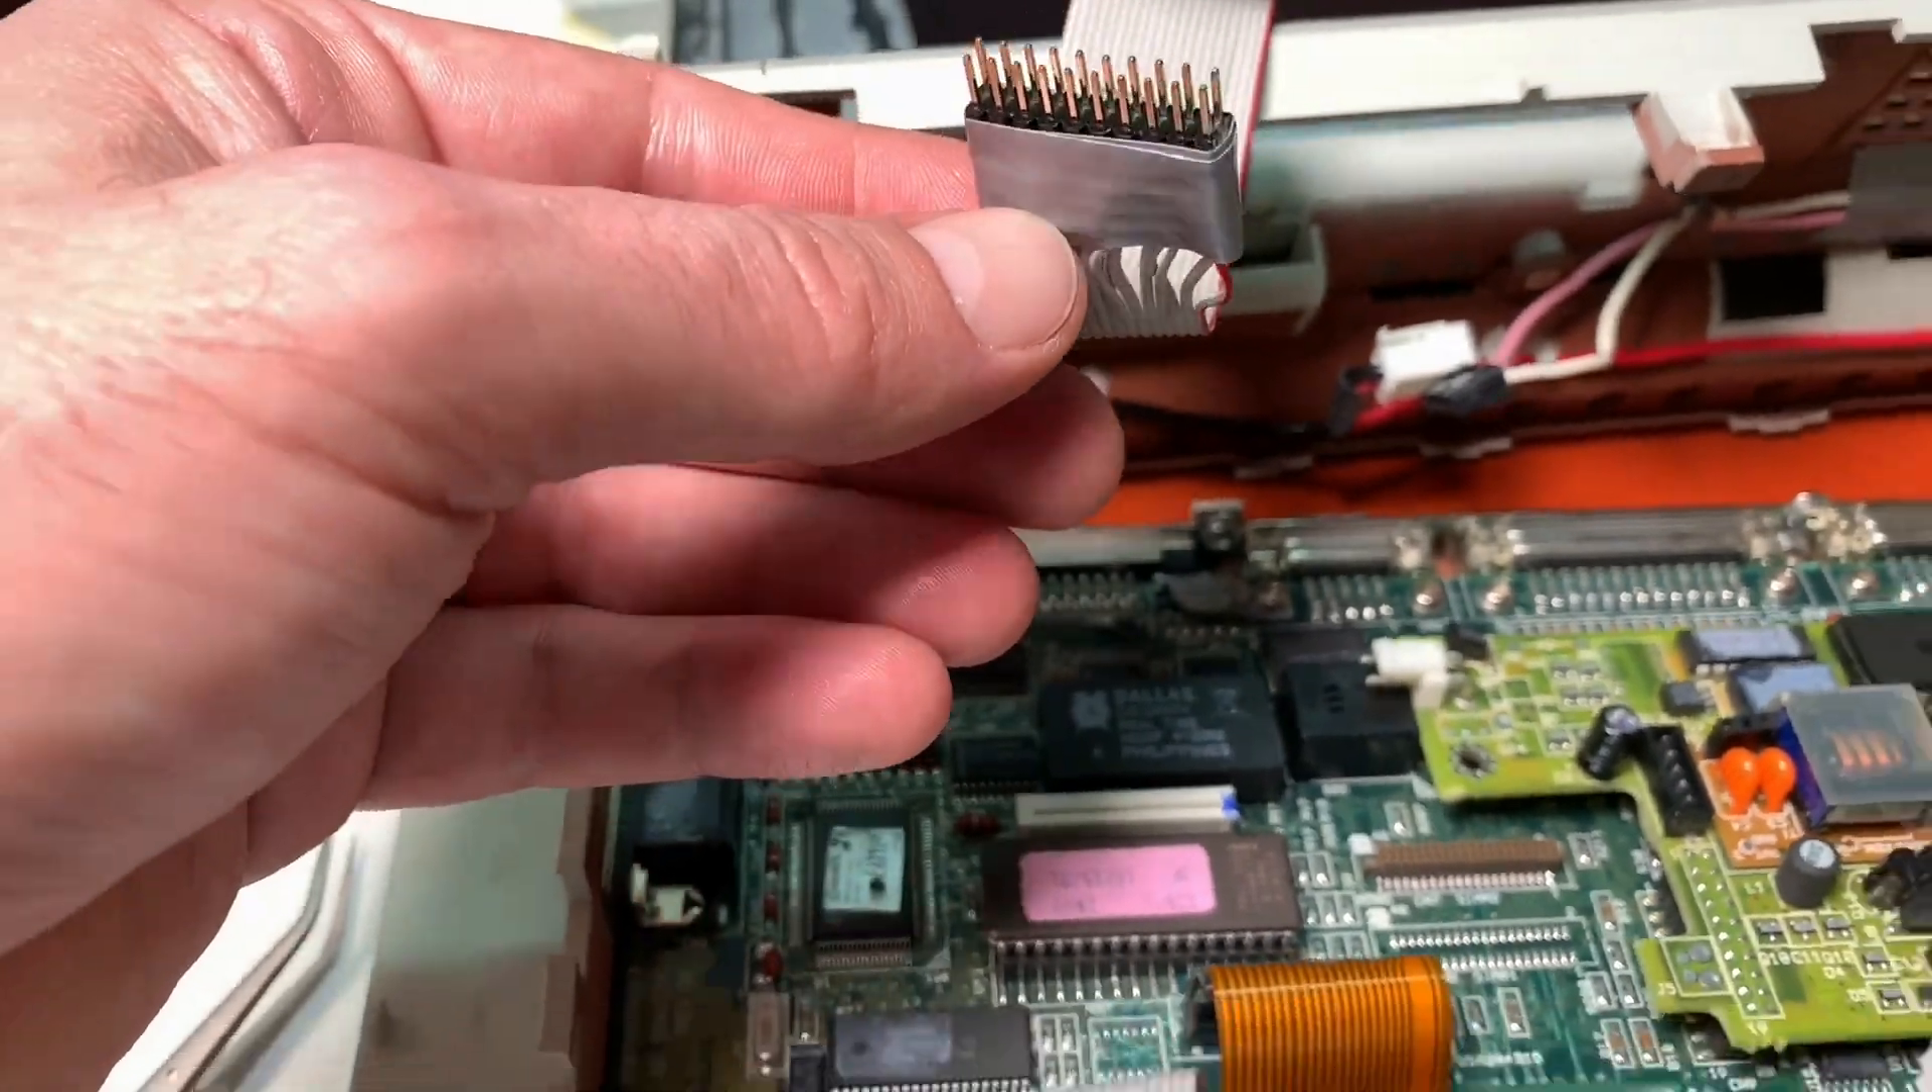And last but not least I had to solder some pin headers to our ribbon cables to have a proper connection in between.